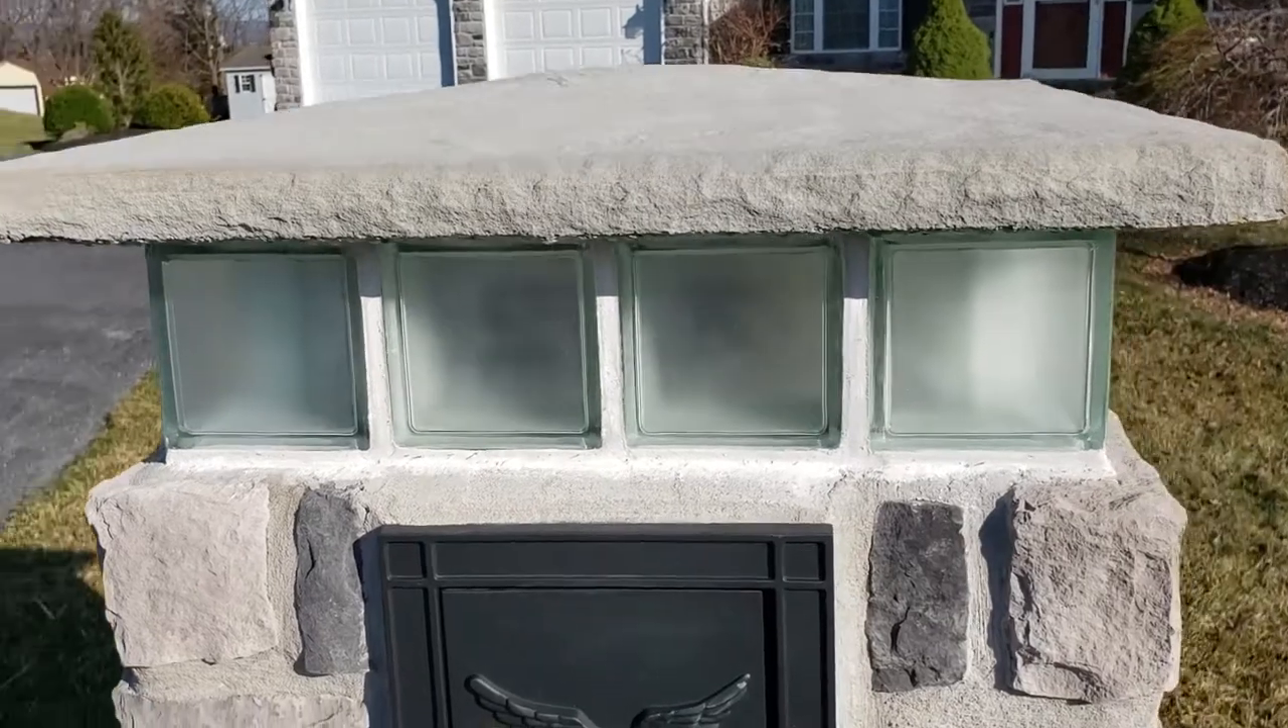Then we went ahead and got the top cap laid up on top there and kind of seals across the top.